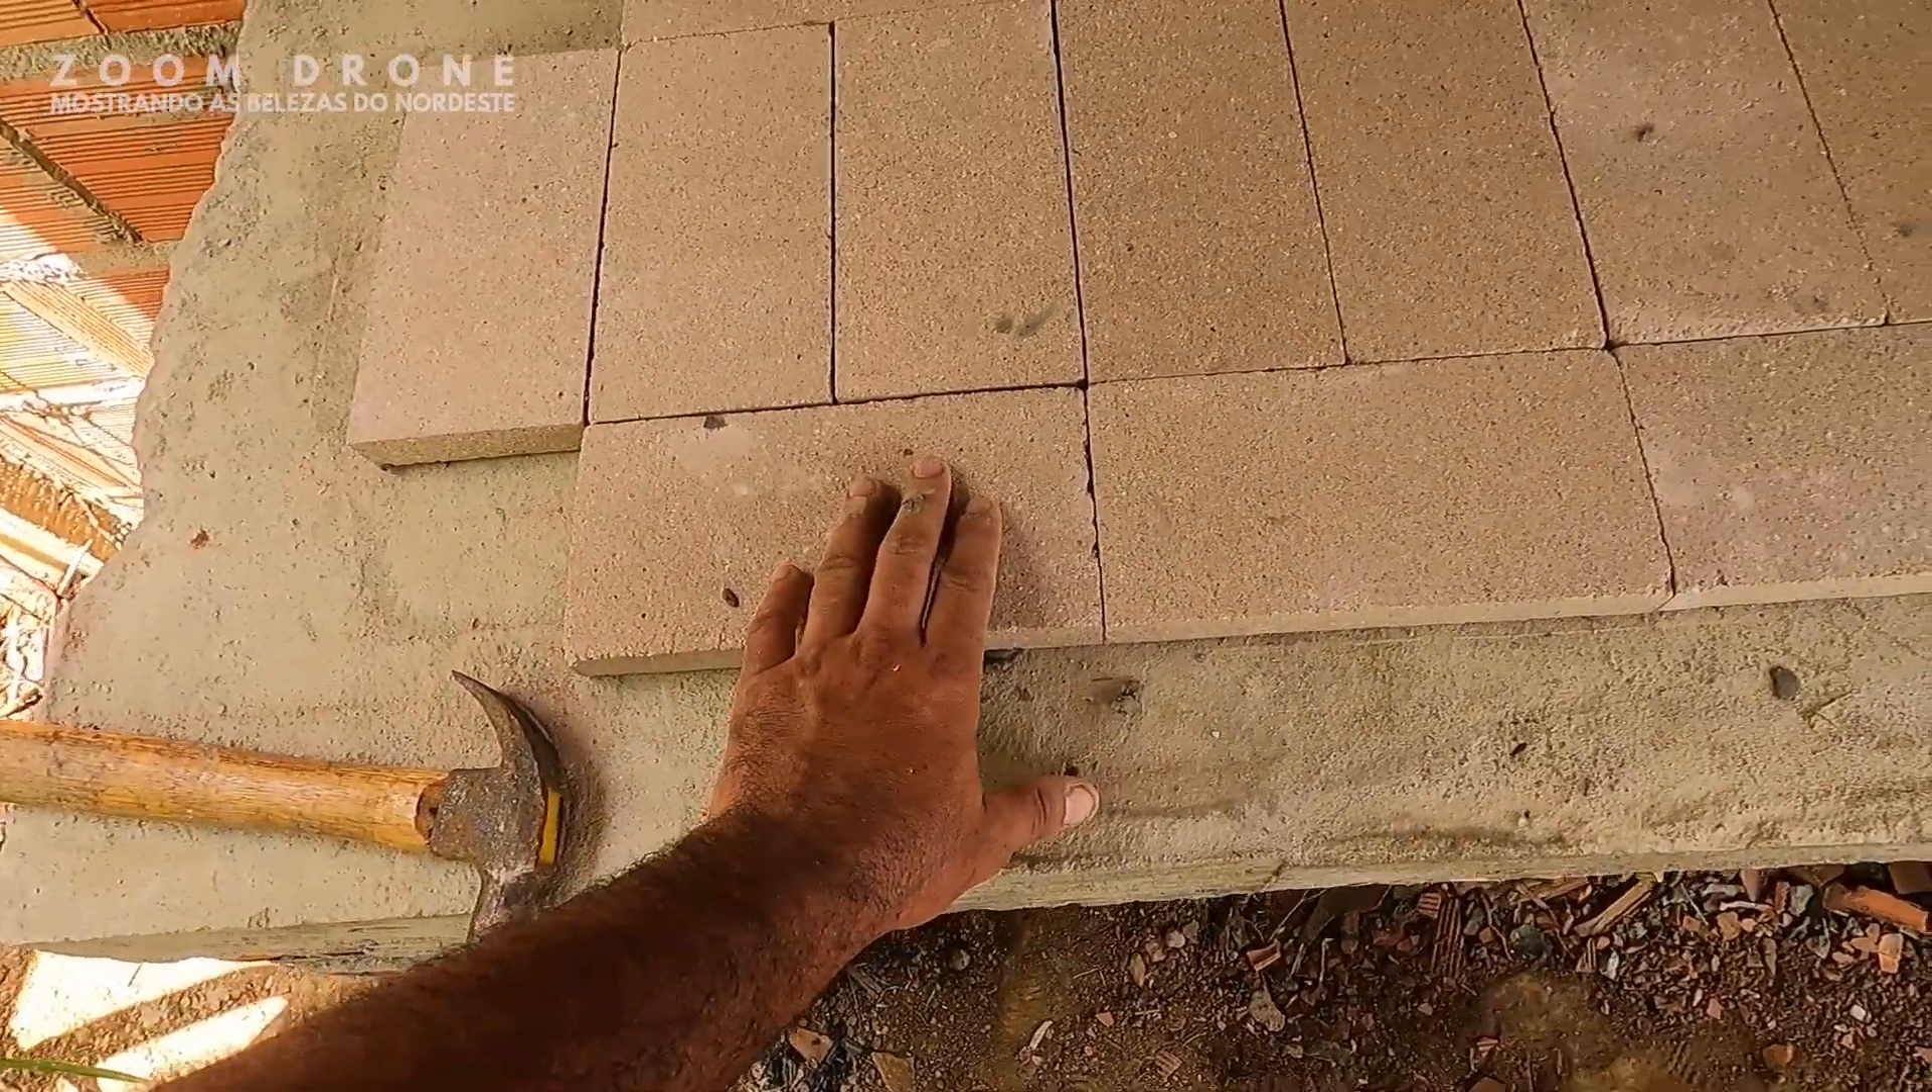Agora sim, primeira etapa concluída. Coloquei aqui as placas na parte de baixo.